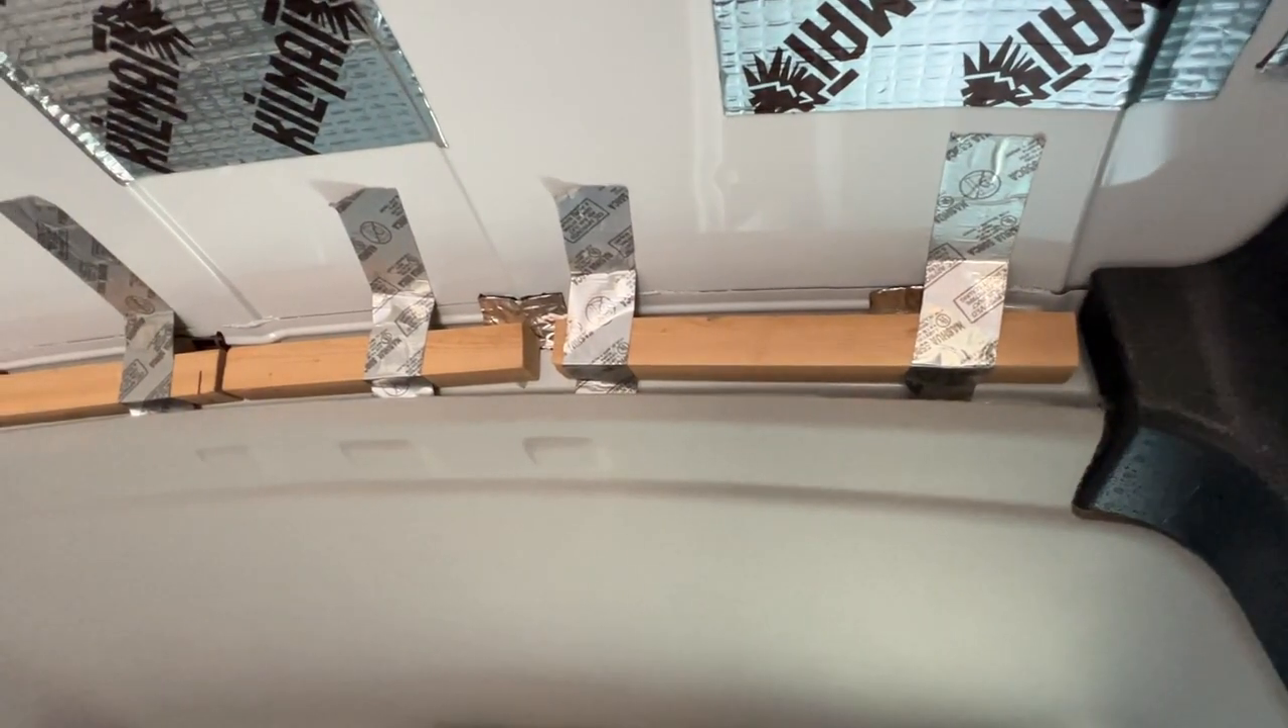I have not yet taken the tape off.